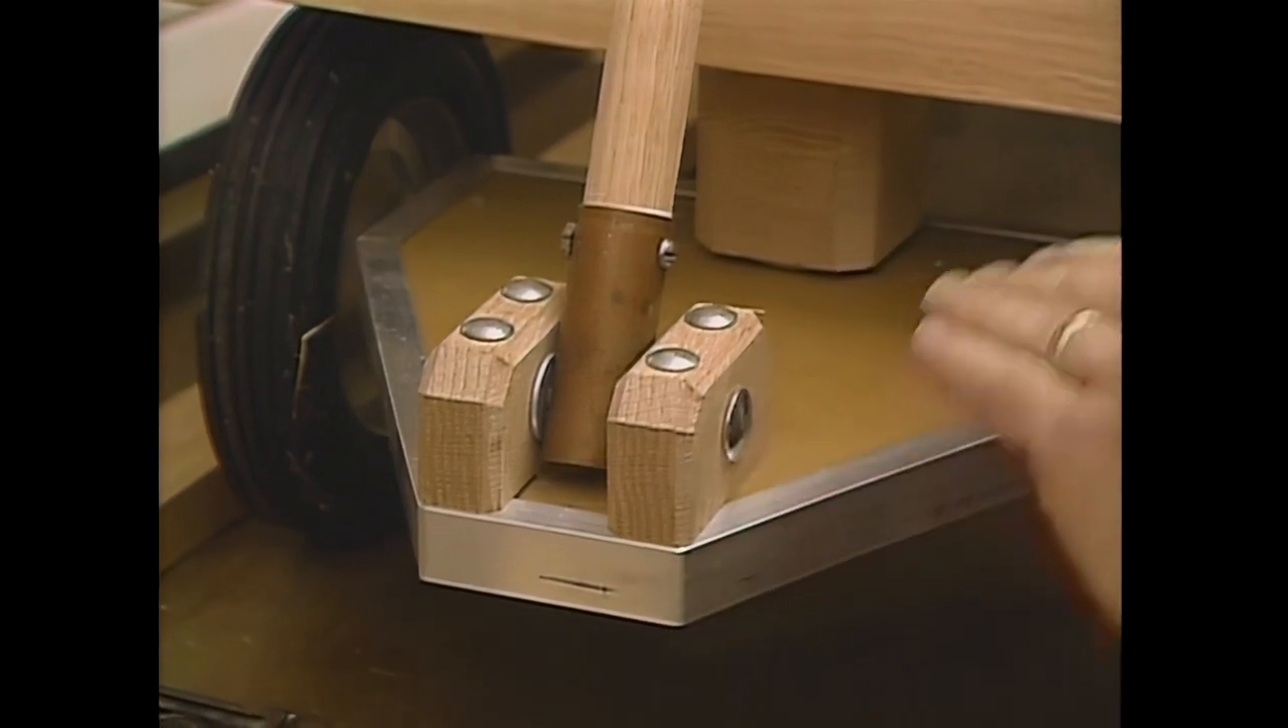The handle is attached to the yoke with these oak blocks, and I want the grain running horizontally because that'll give it the most strength if we're pulling against it.